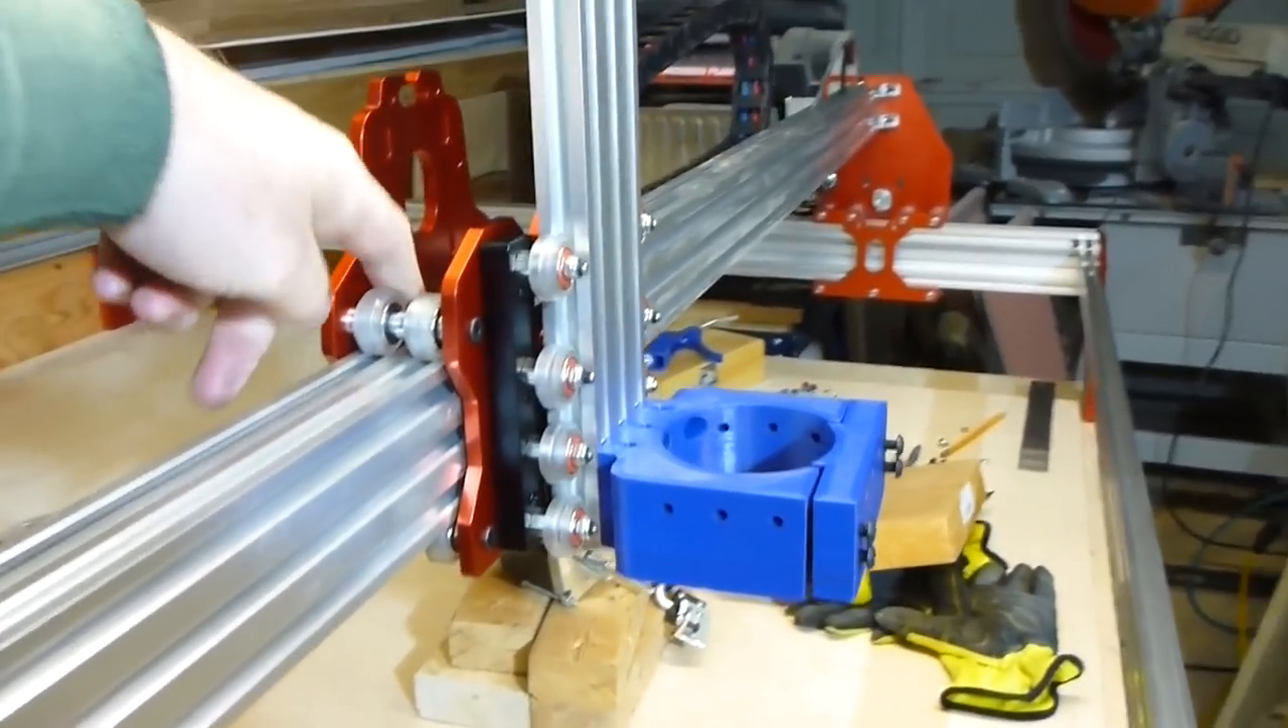I've got the uh x-axis now reinstalled so it's up here haven't put the steppers or anything on yet.